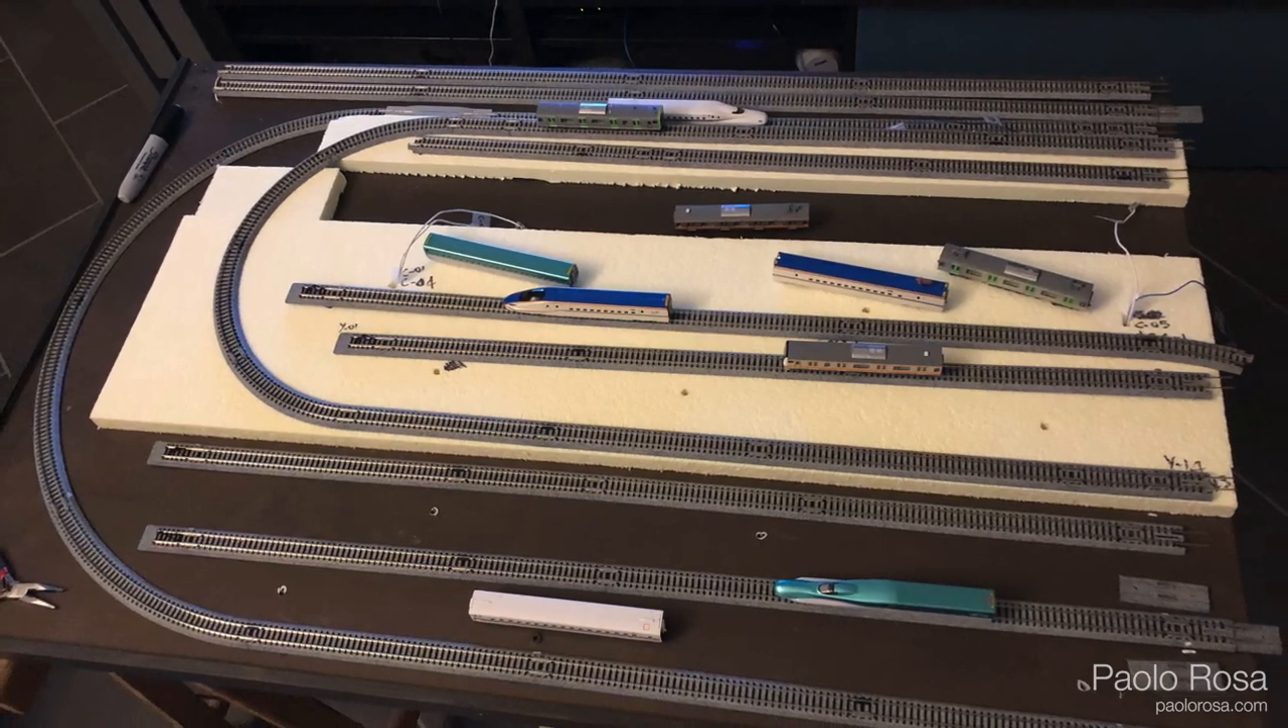I put underneath the tracks a 2cm thick extruded polystyrene foam.